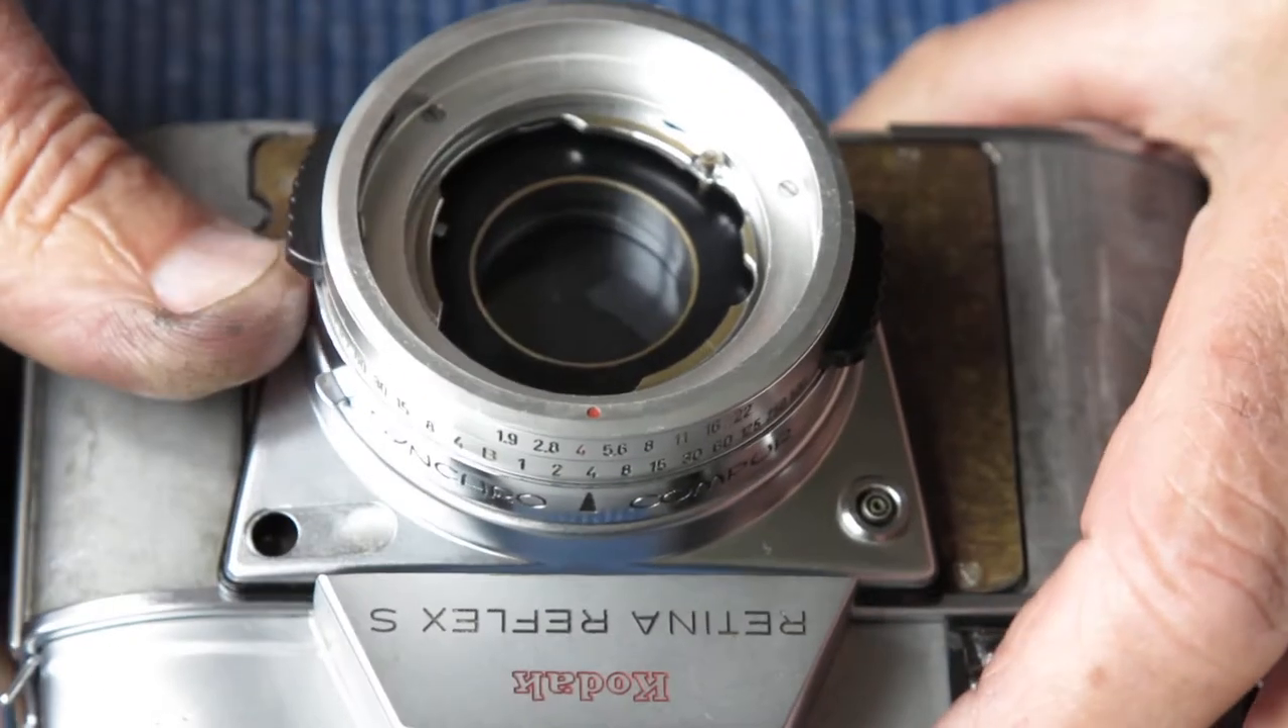So there's our shutter back on the camera.